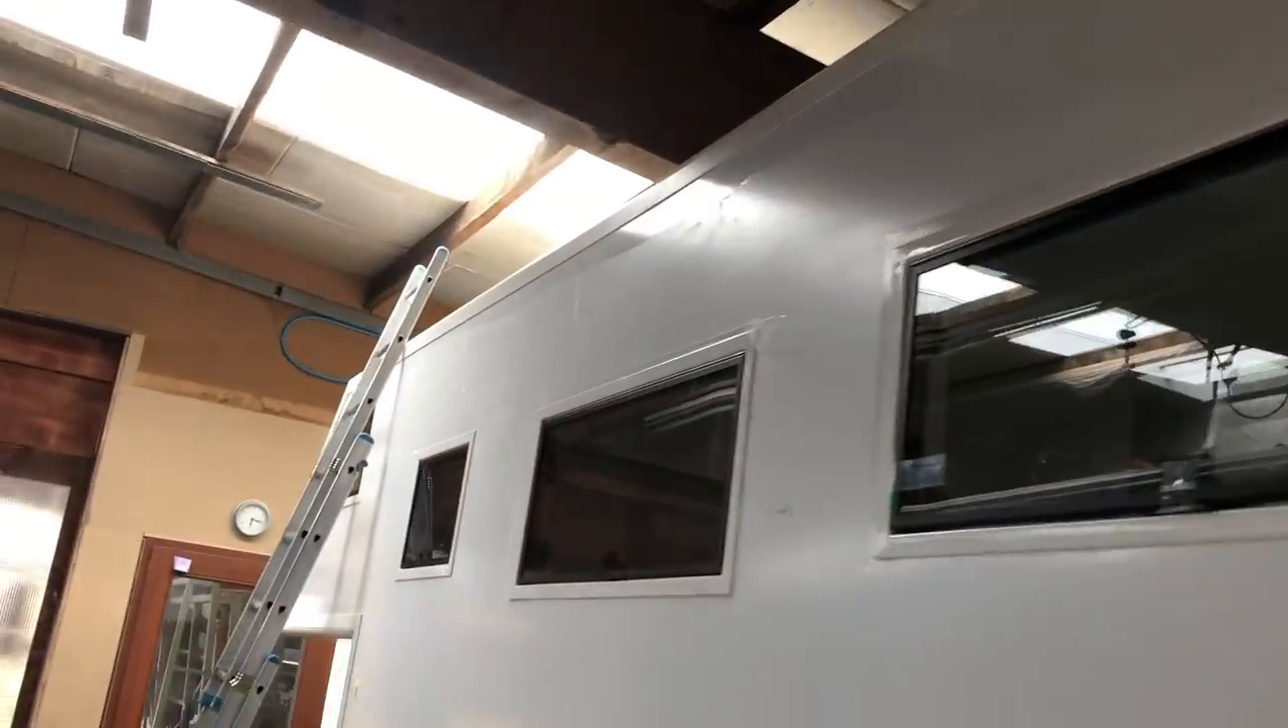So, die Fenster sind jetzt soweit eingebaut. Alle sind jetzt drin, außer die Dachfenster.